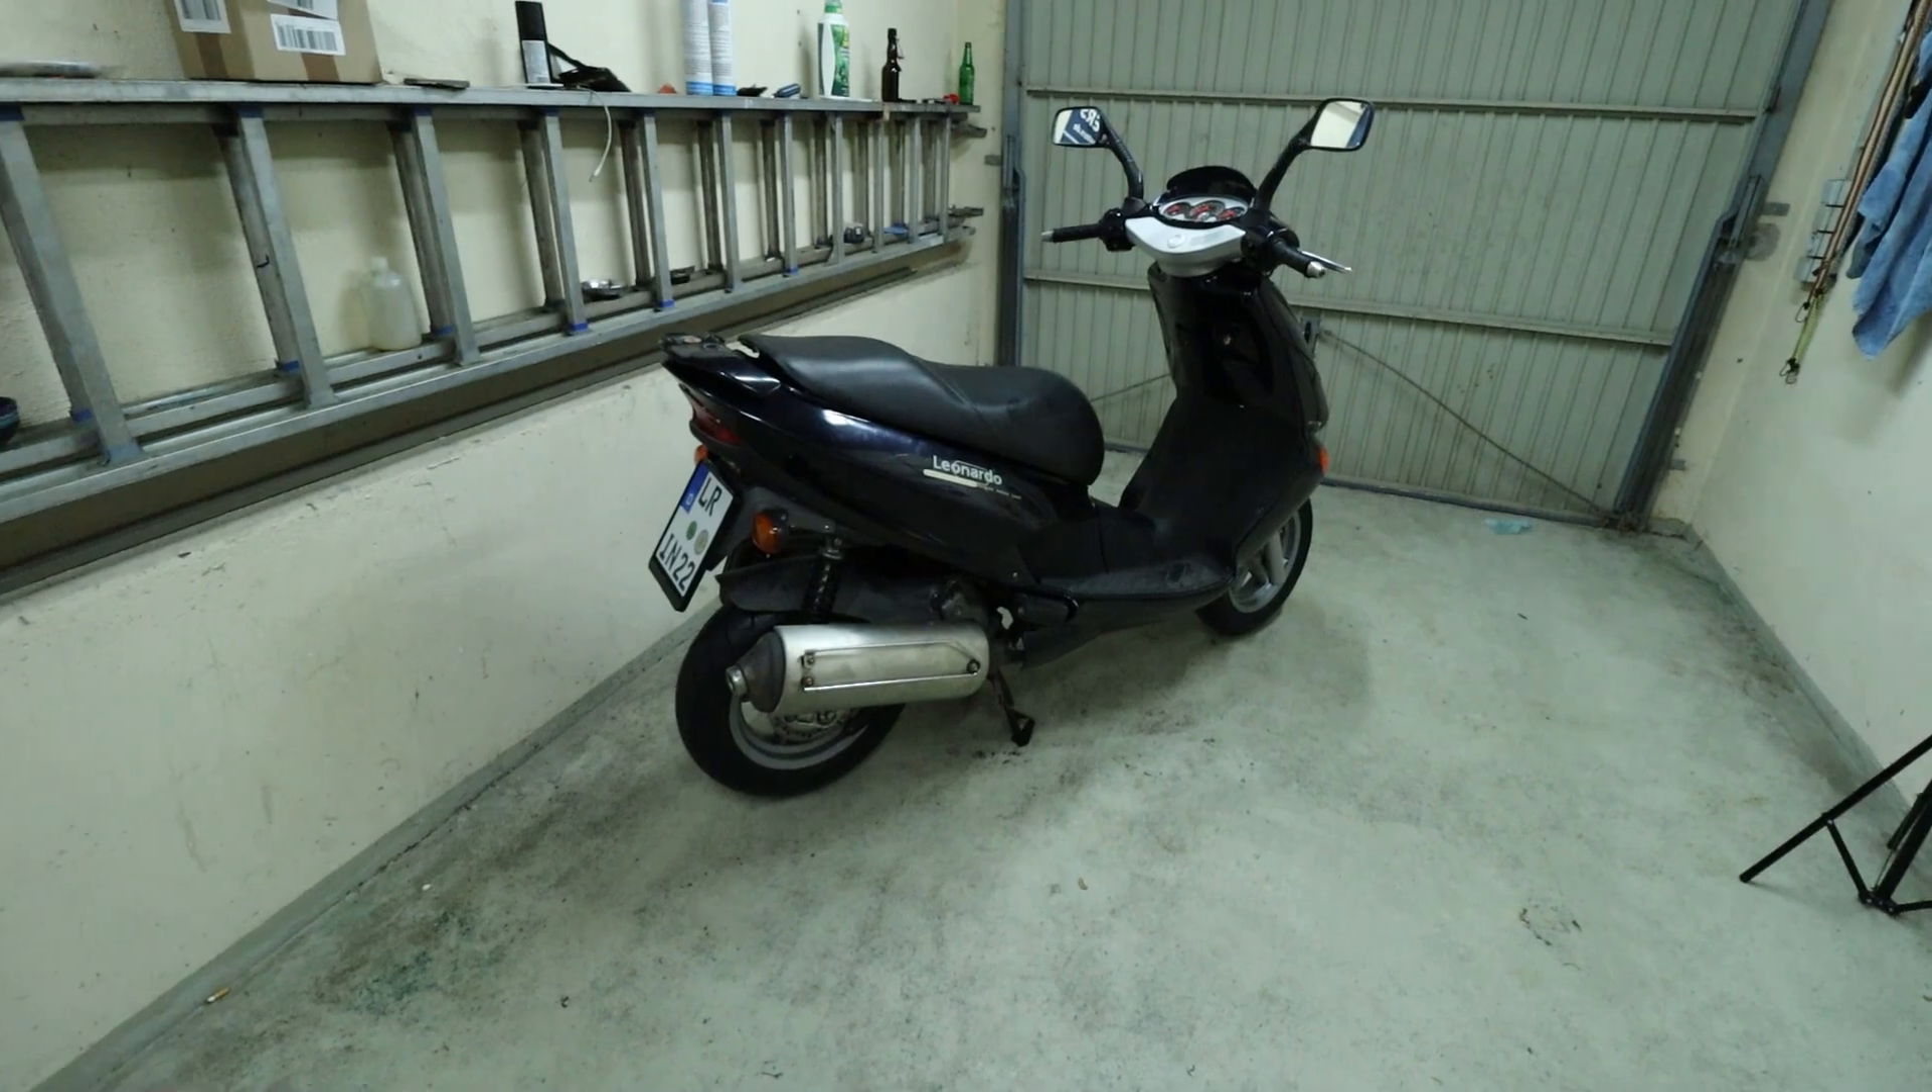Ich bin fertig. Auspuff sitzt wieder. Alles sitzt.